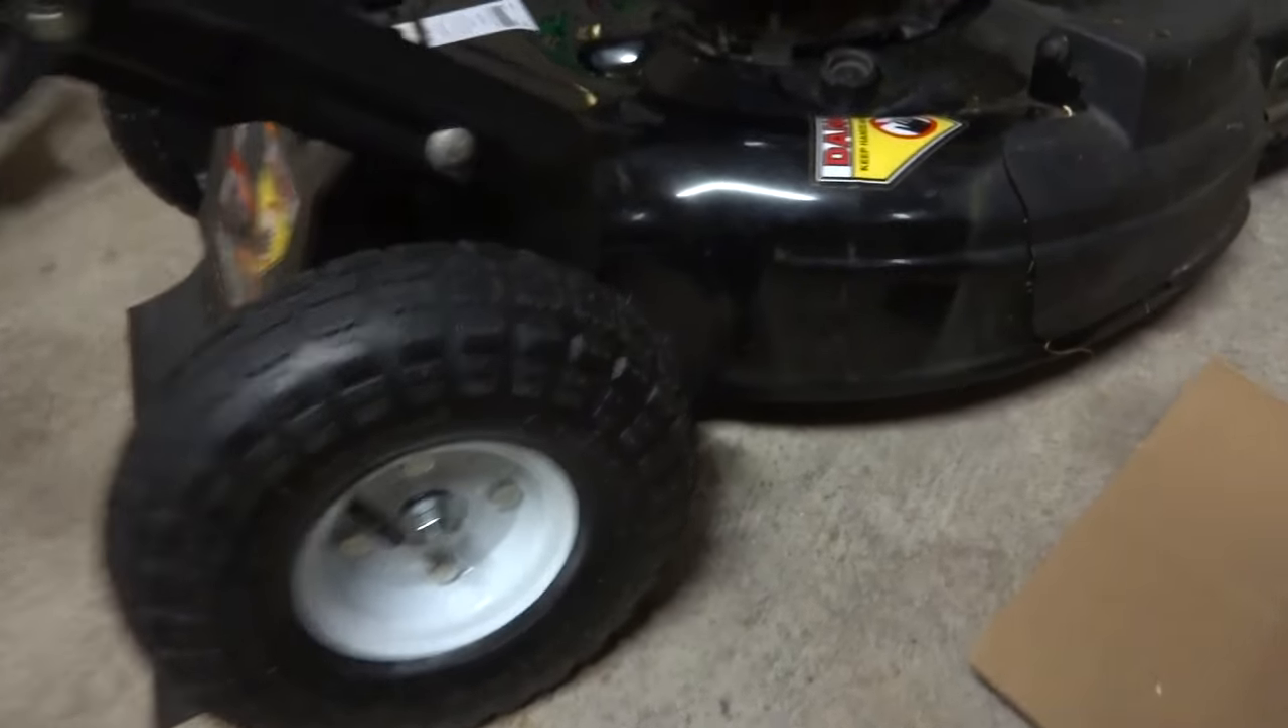There it is nice automatic wheels on the lawnmower look real nice and that's the same cut height that I had before.